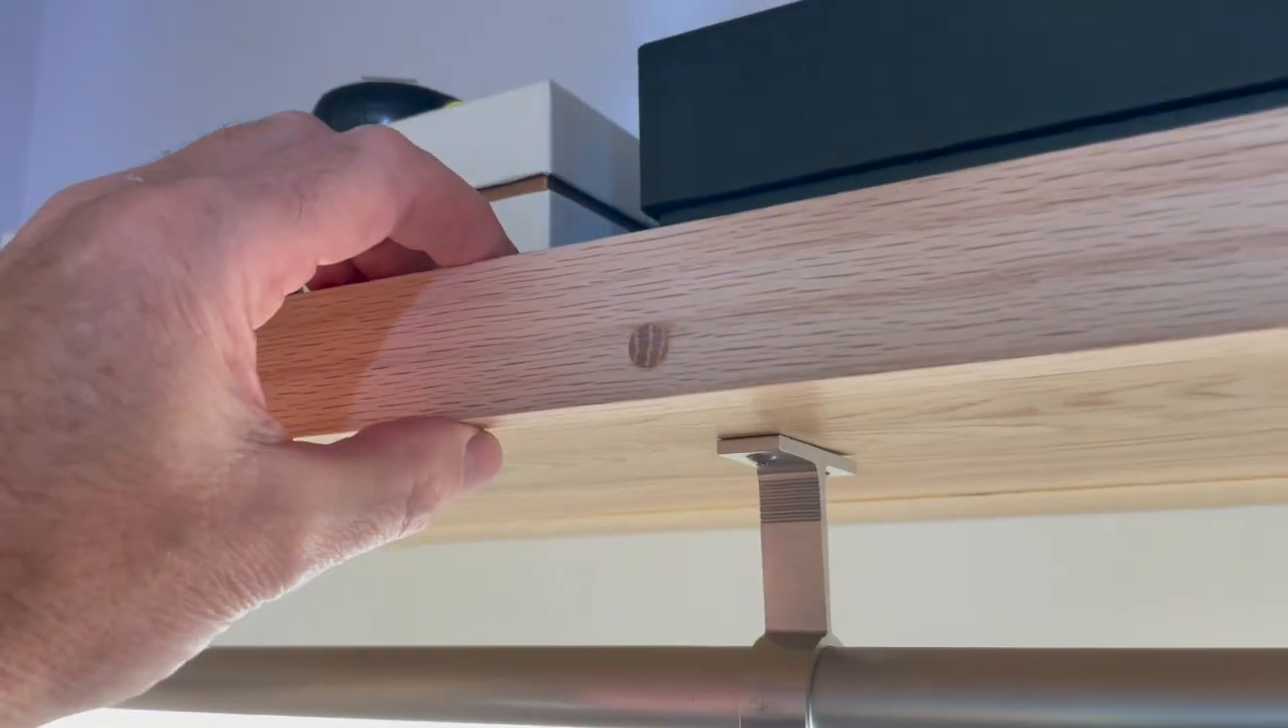For that reason I also attached a hardwood board to the leading edge of the shelf to stiffen it up.